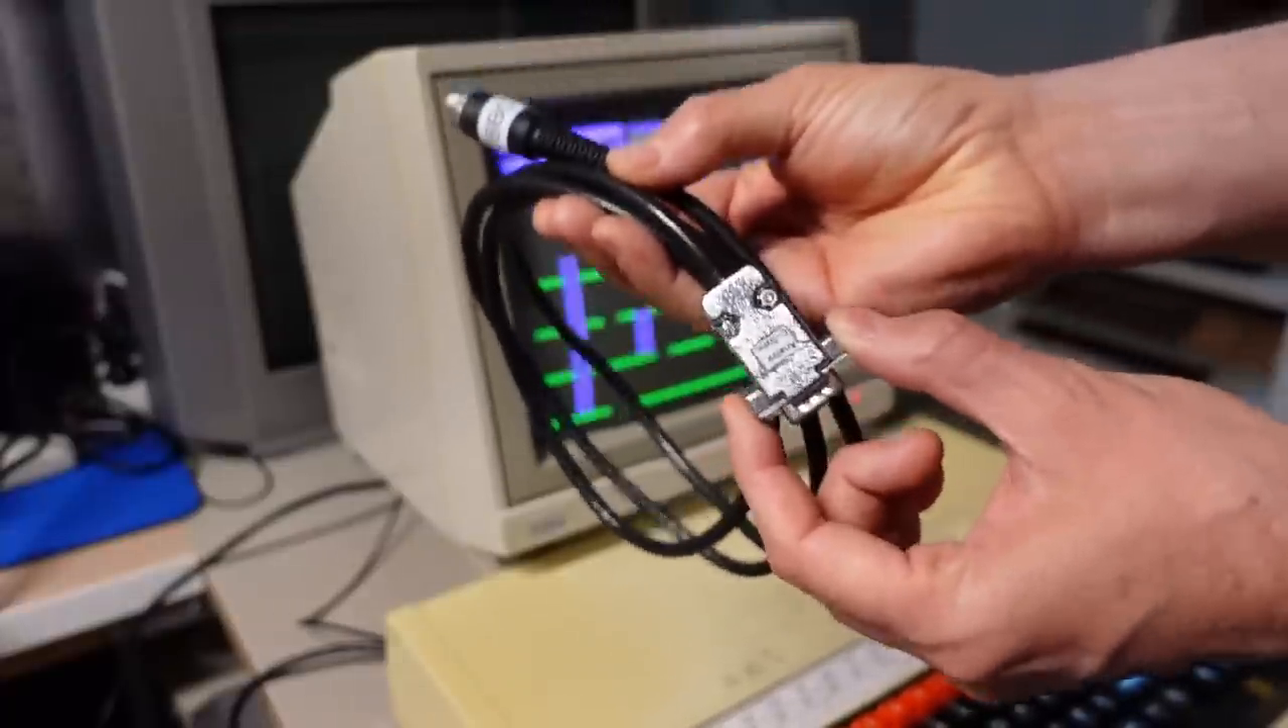I took the SCART connector off and I added a DE9 or a 9-pin connector here.